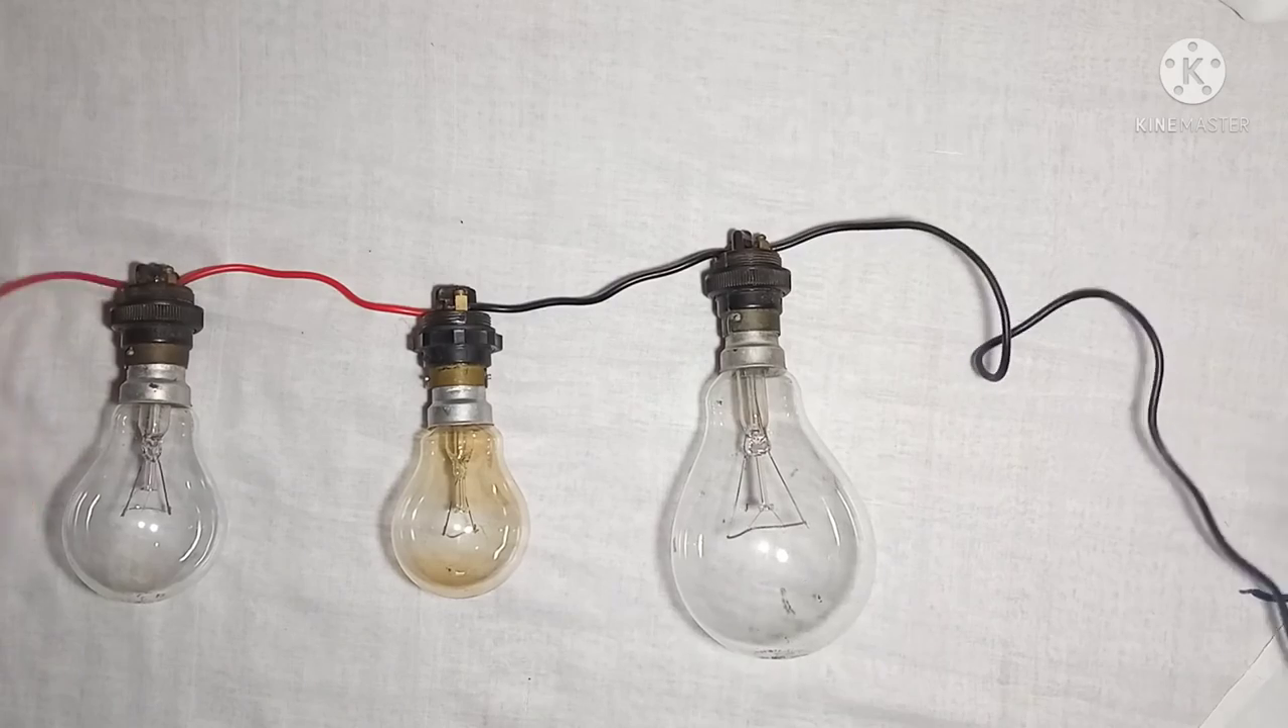तो देखिए हमने तीनों जो हमारे बल्ब हैं उनको कनेक्ट कर लिया है।